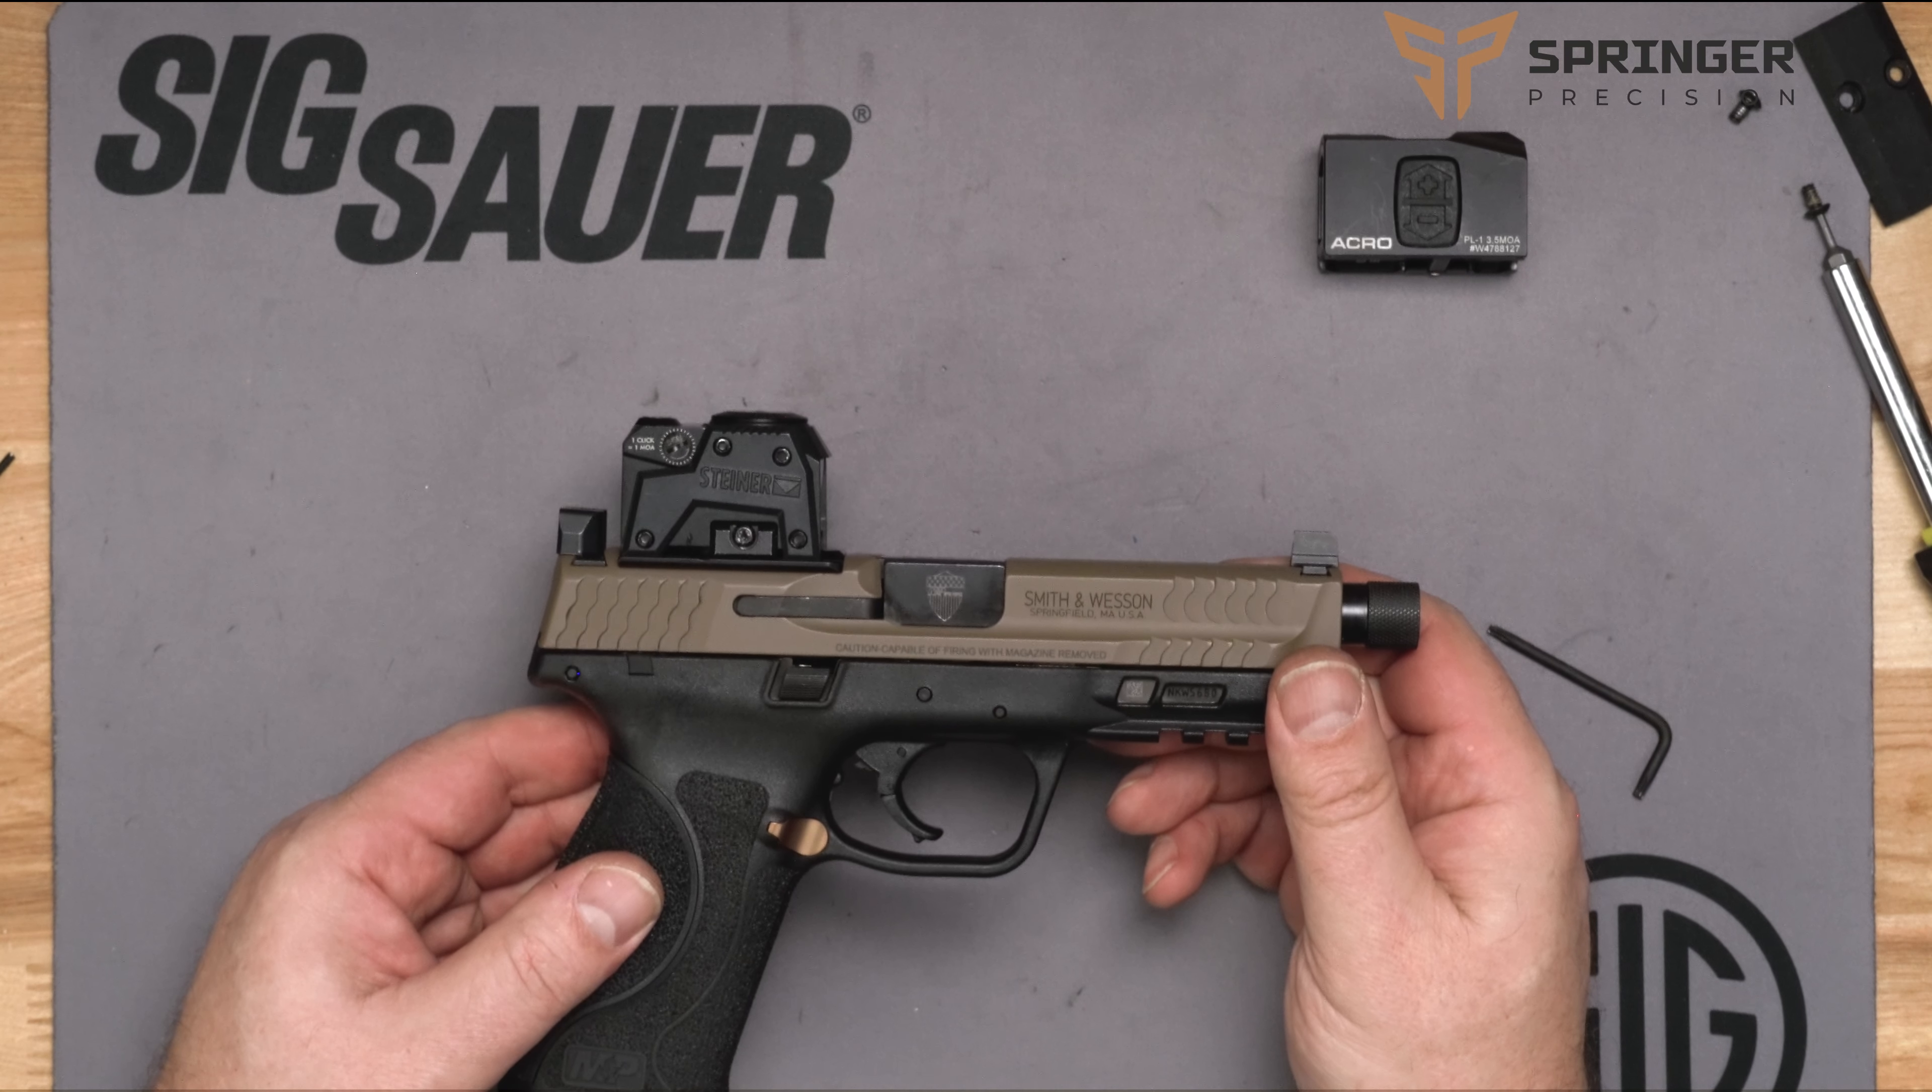There you've installed the optic plate and the optic and this has taller sights so you have your backup sights right there.